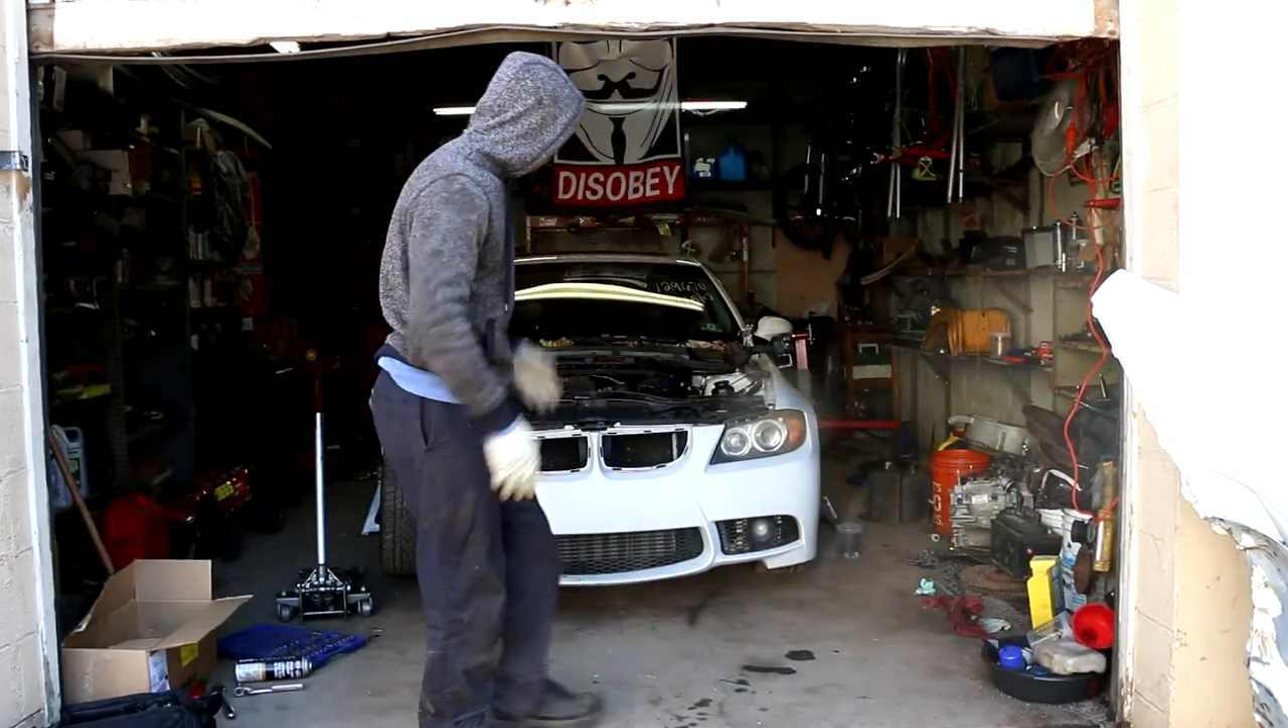As you can see i got the car in front of me i already removed the hood.